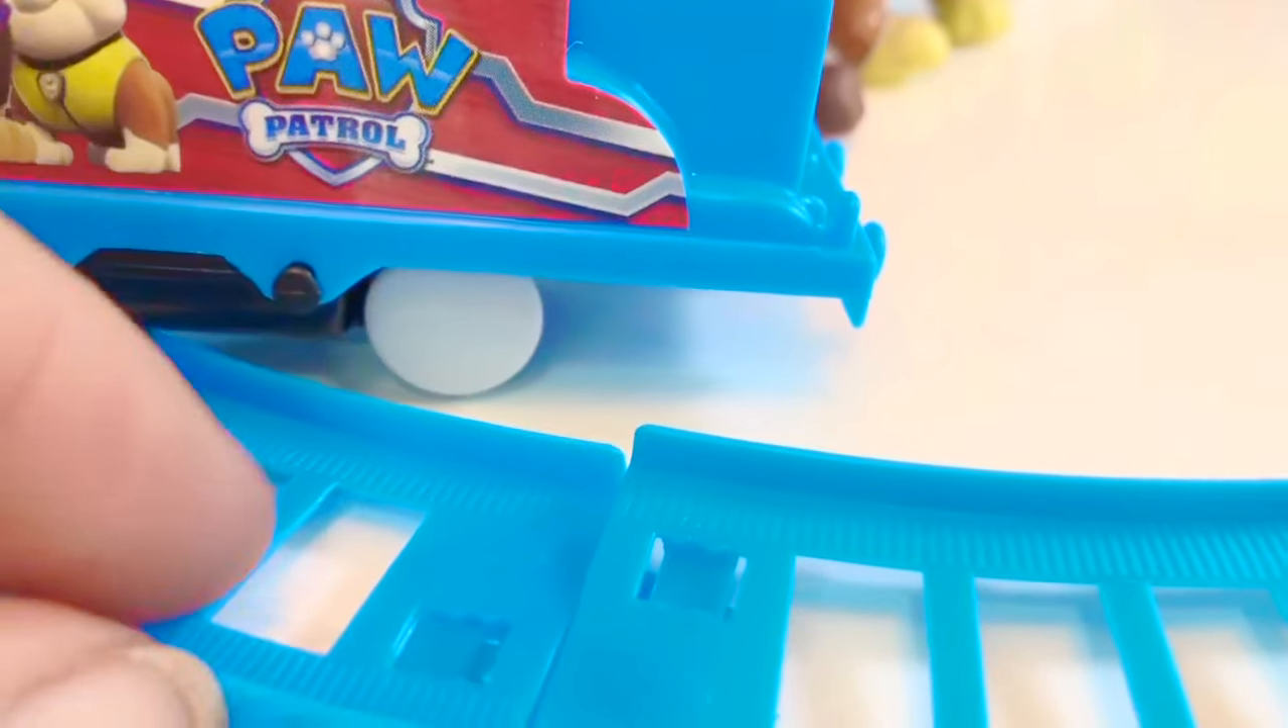Oh, the track was not put together properly.